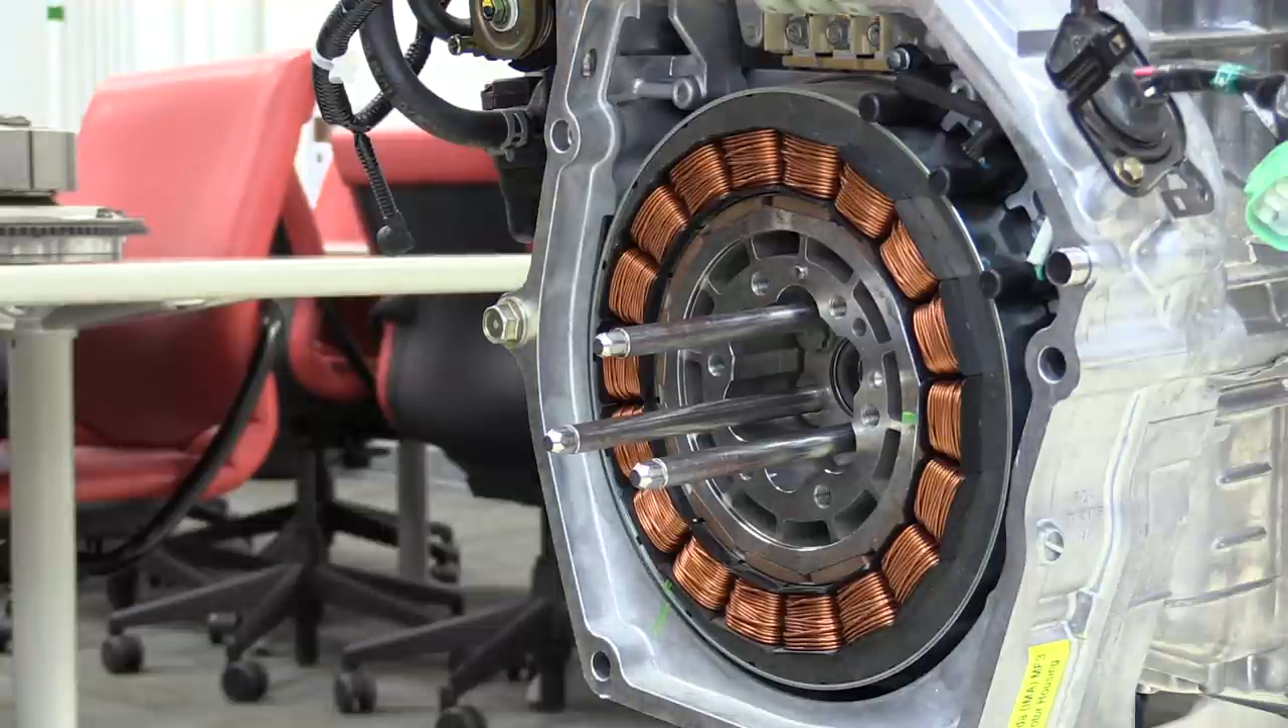Now that we have those alignment dowels in place we can take out the other three crankshaft bolts because now the alignment dowels will hold the rotor centered on the crankshaft and prevent it from getting damaged.